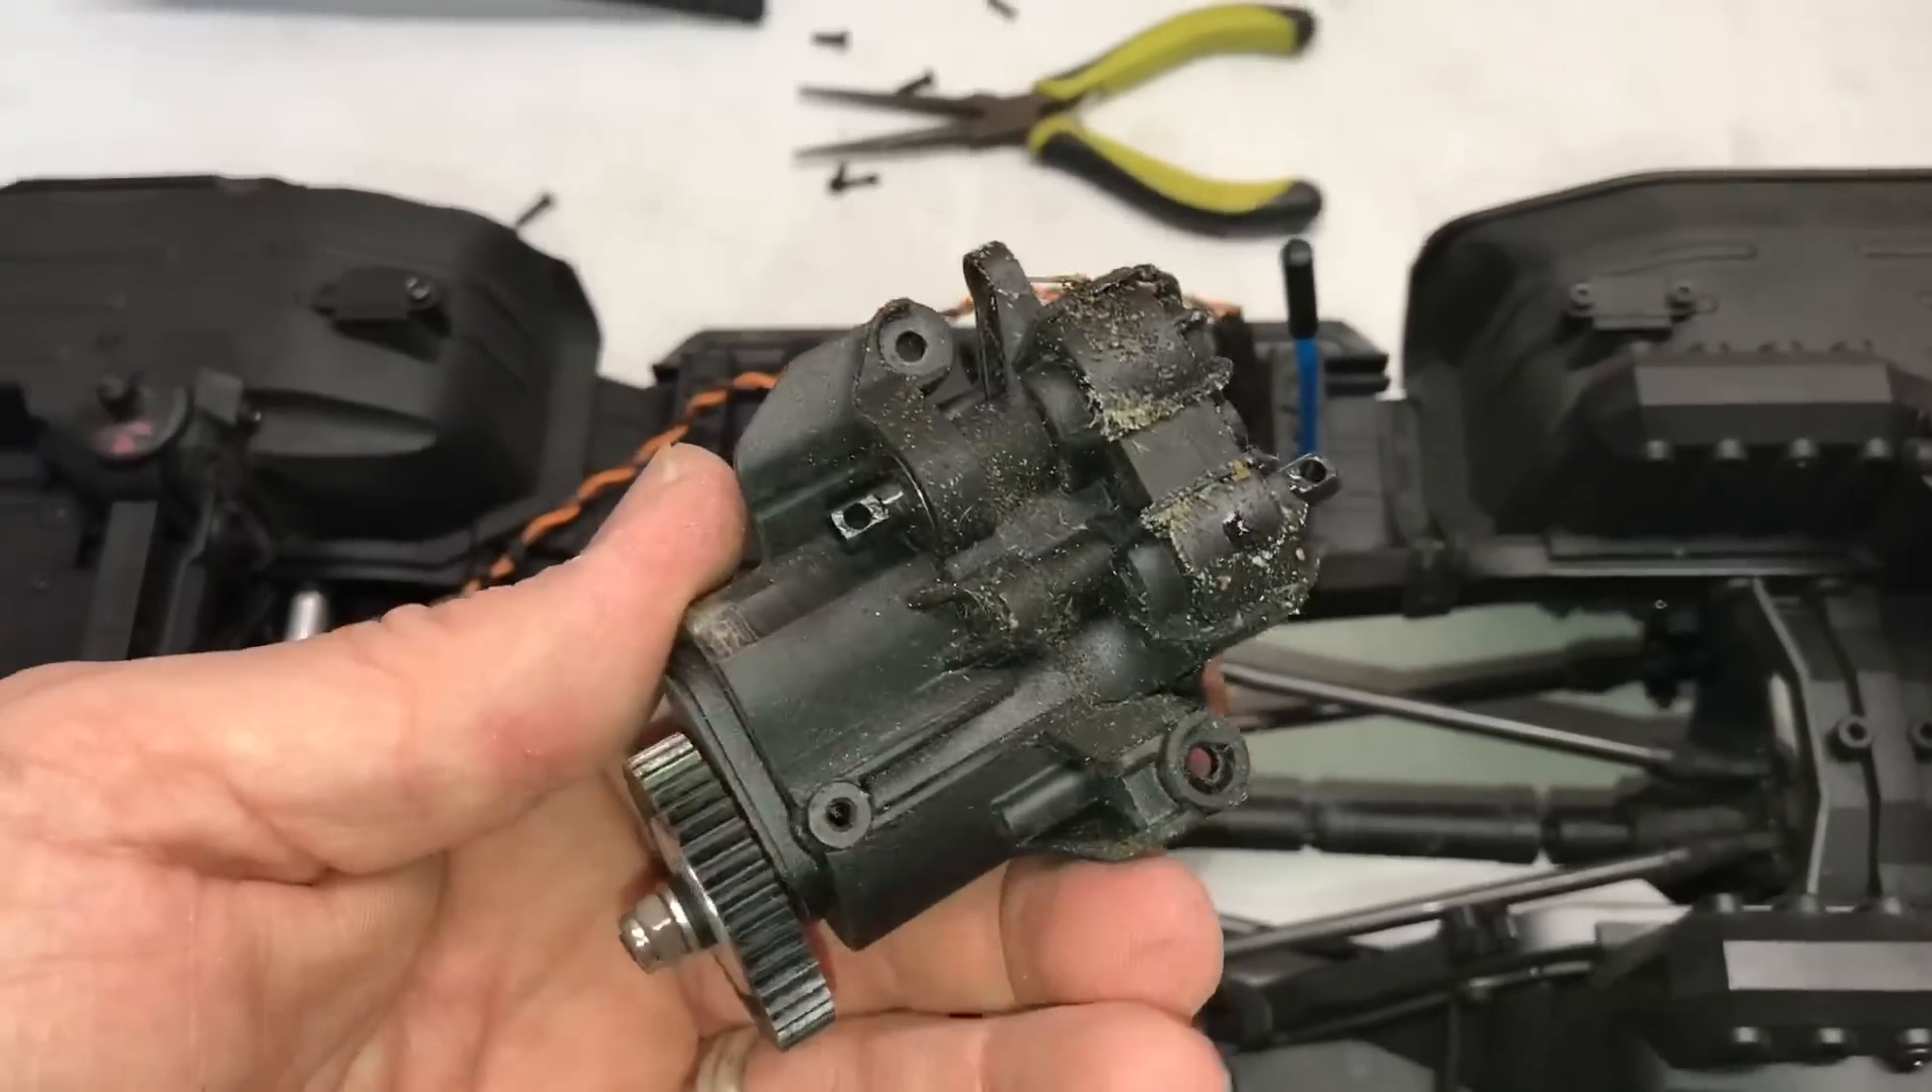The rear driveshaft doesn't really have enough slip to come out but with all the bolts out there's your transmission.